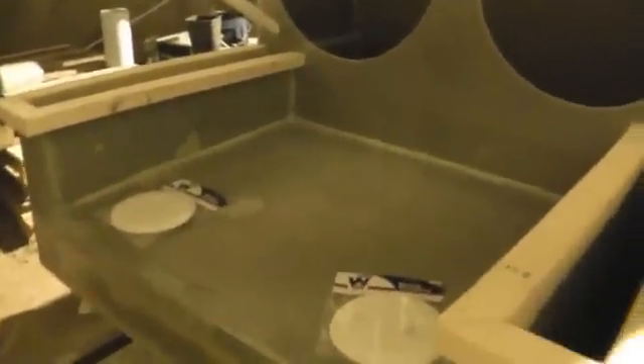This is the engine bay. I've still got to install these inspection hatches.